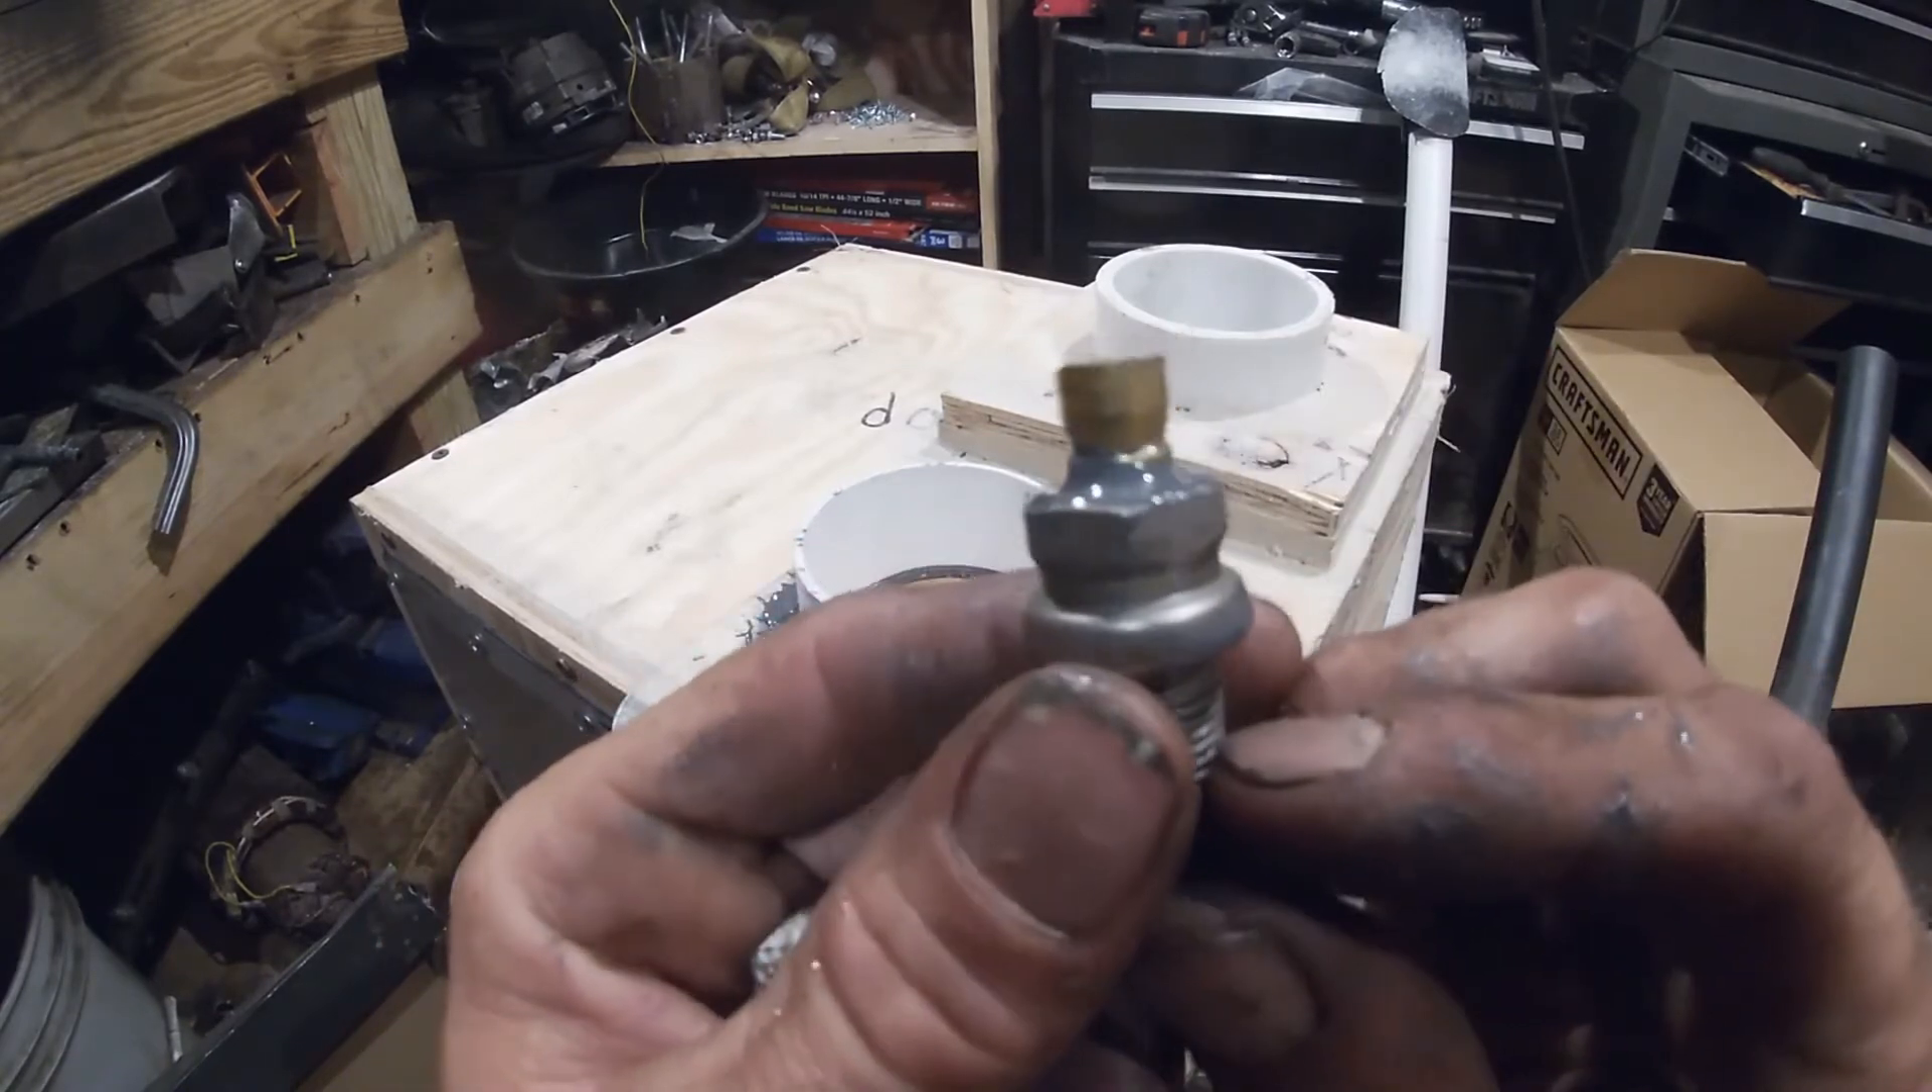All right so this is my spark plug I epoxied a piece of barb in there and I actually had to cut it off of a fuel shutoff valve.